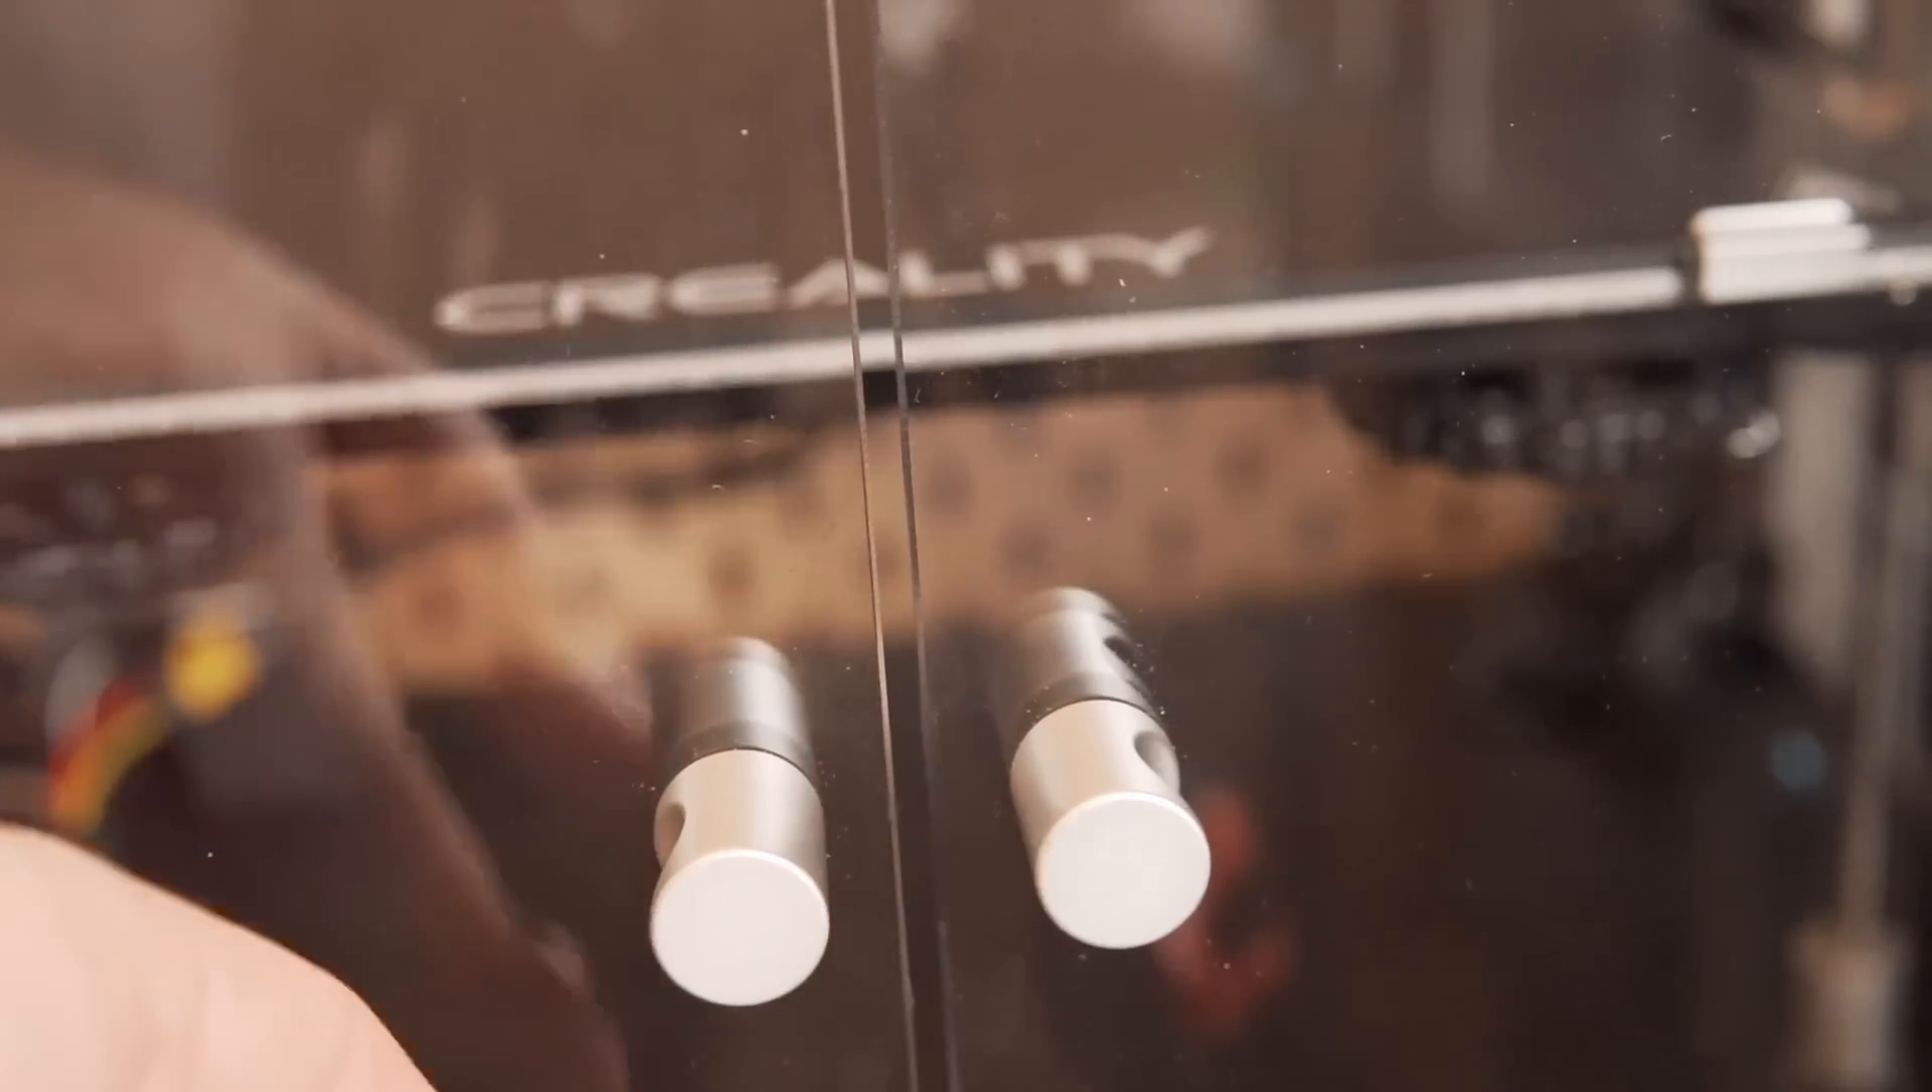I didn't mention it, but there is a gap in the front door that's sort of large.